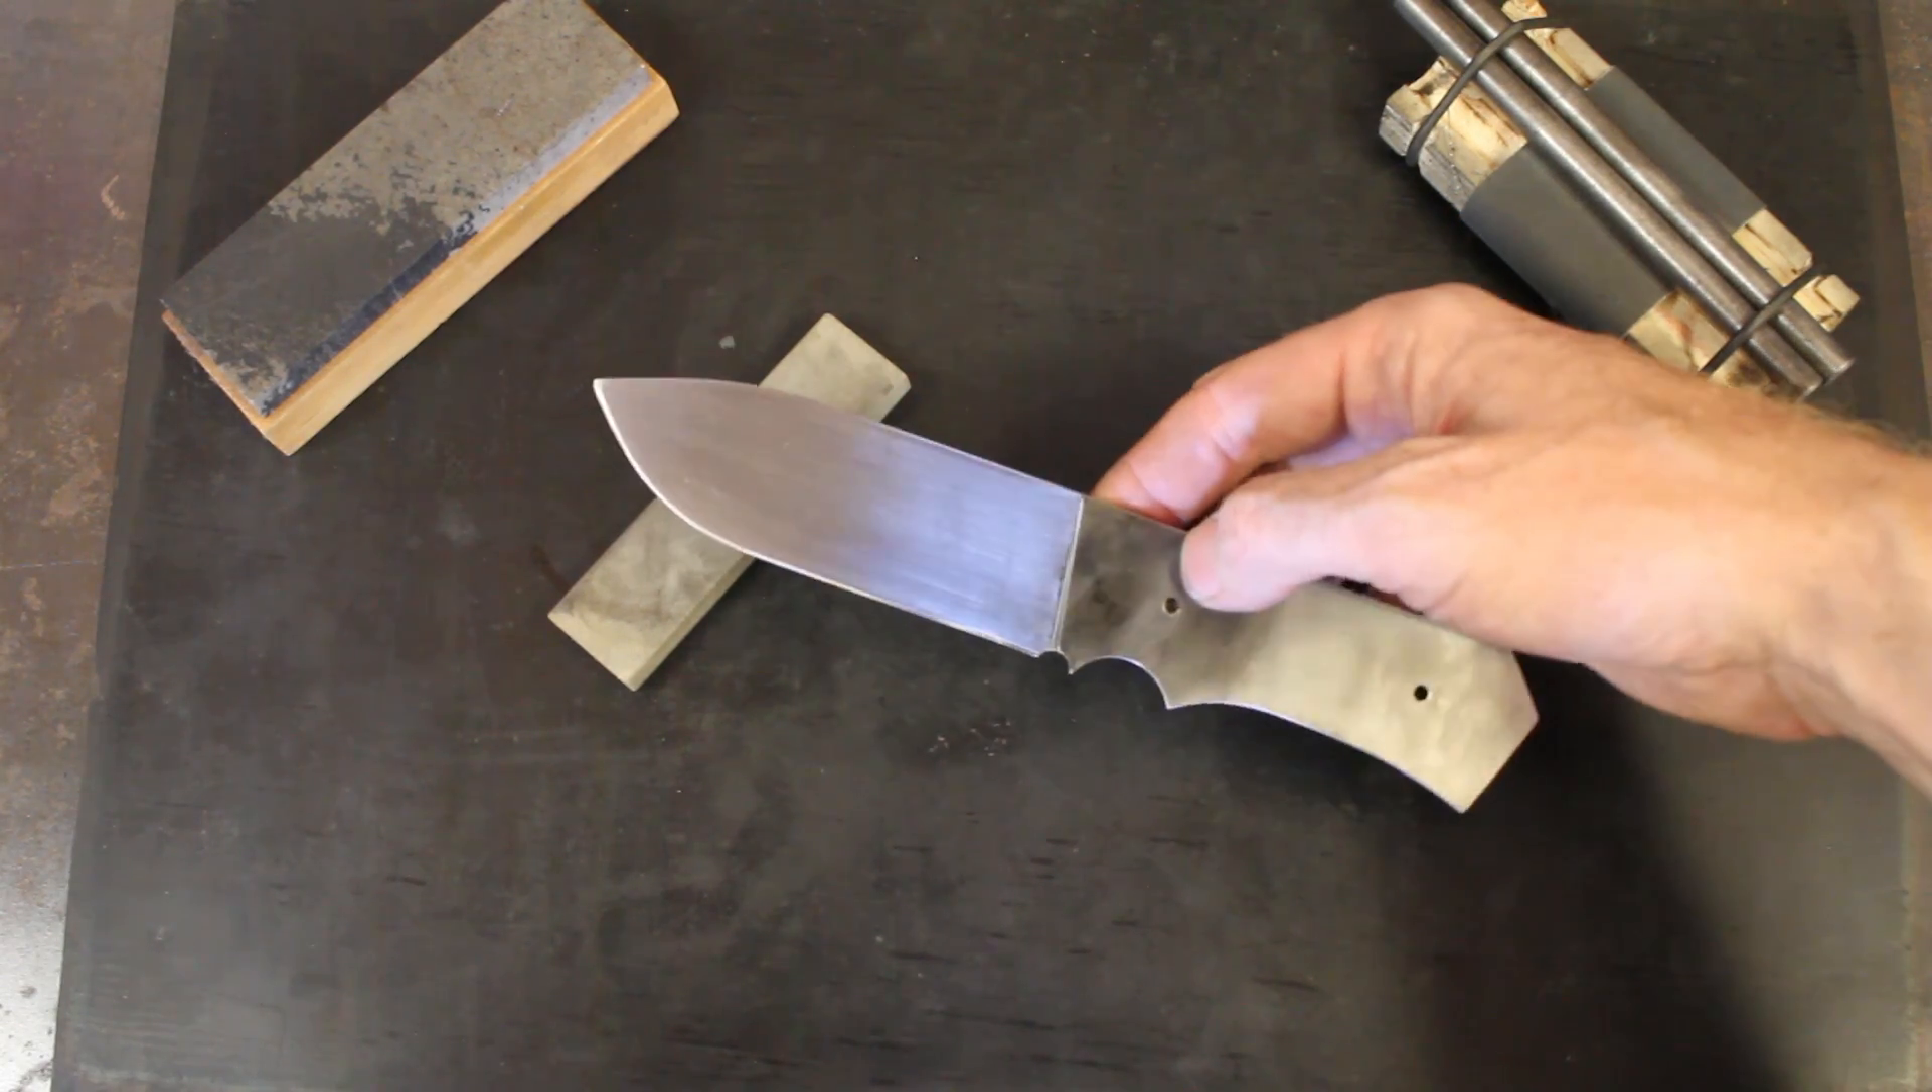Basically all I've got left to do now is put the handle on.